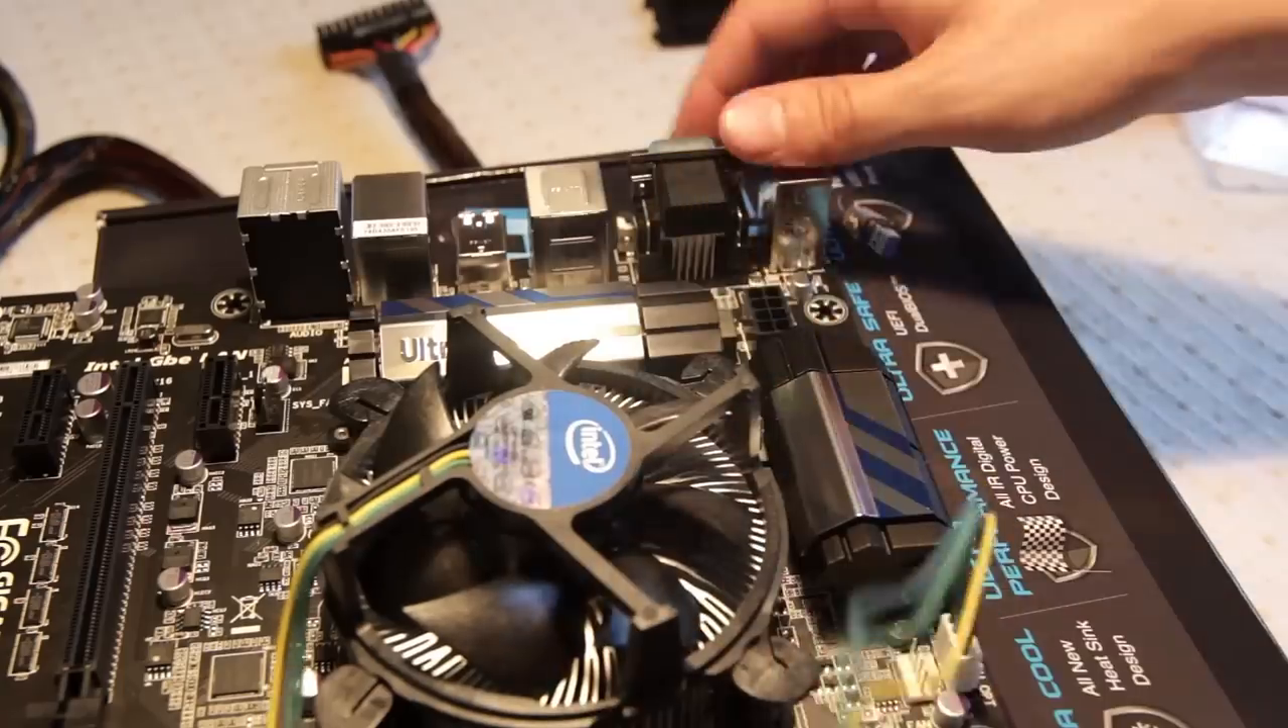And that's it. That's the CPU cooler installed.